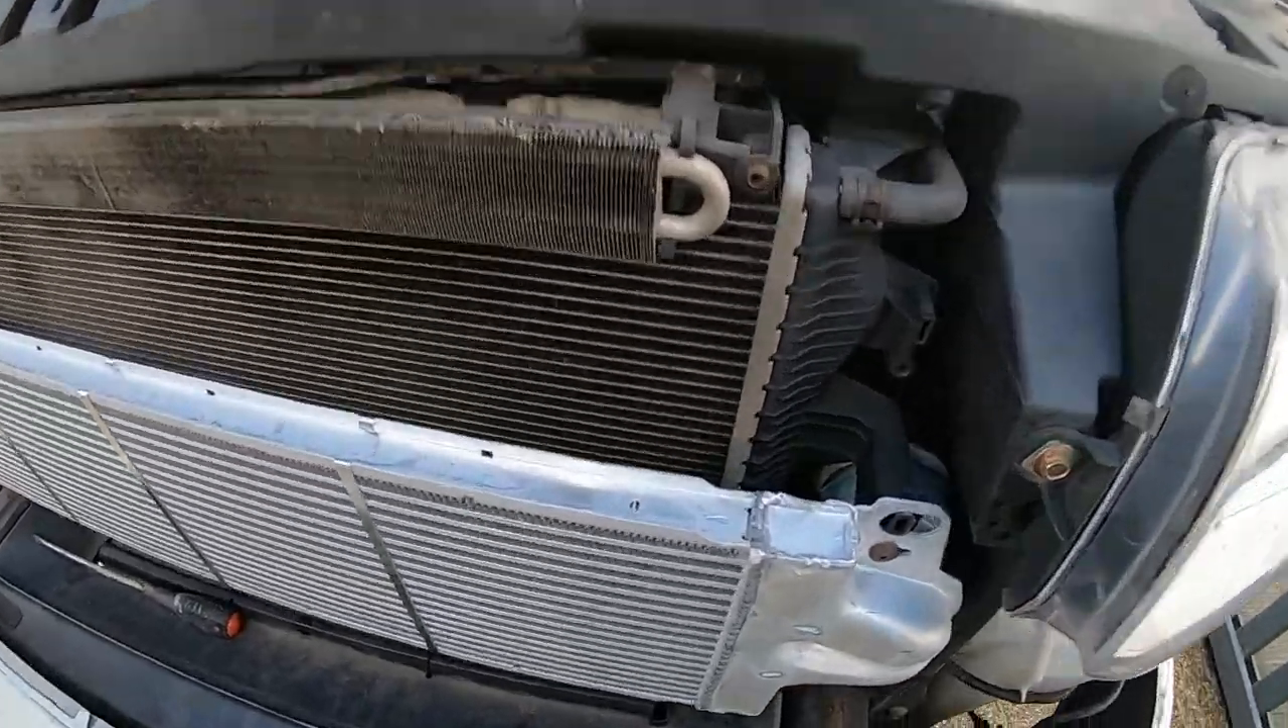So our lovely new intercooler is now in place.